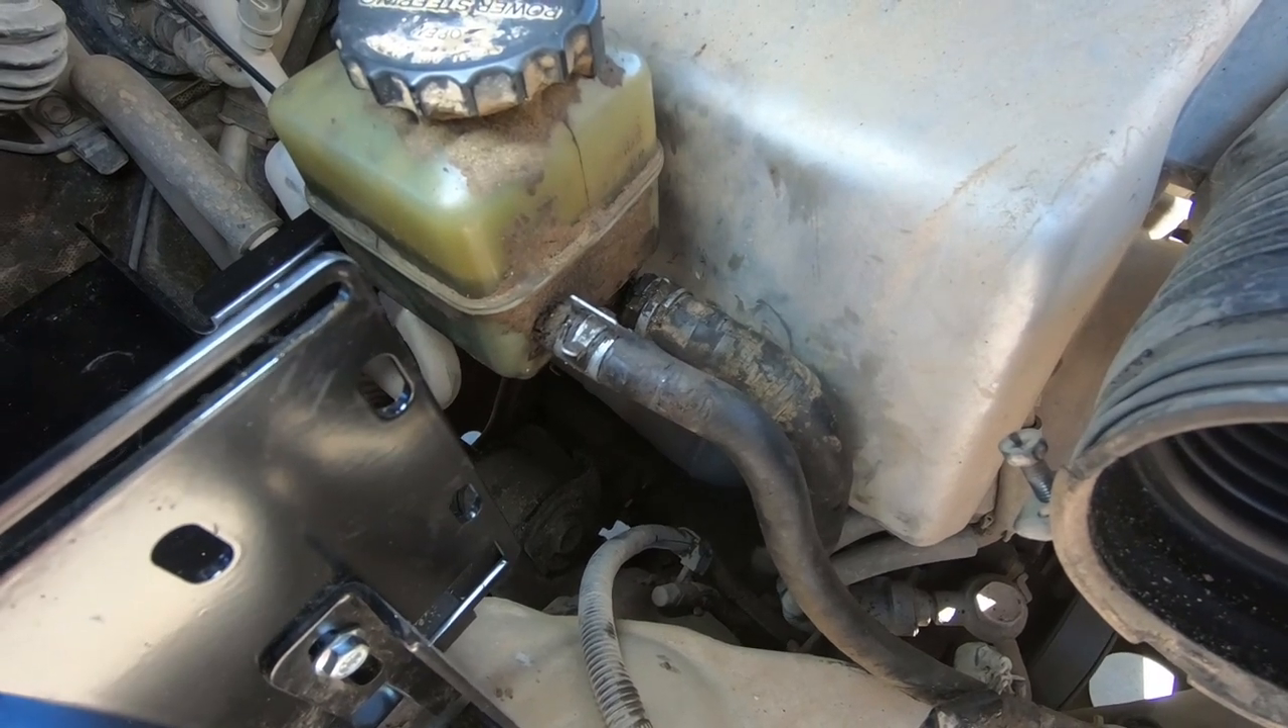I've got the power steering reservoir that I already put the hose clamps back on. They have a little bit of tension in them so you can rotate the hoses around or whatnot but they still have a little bit of tension.